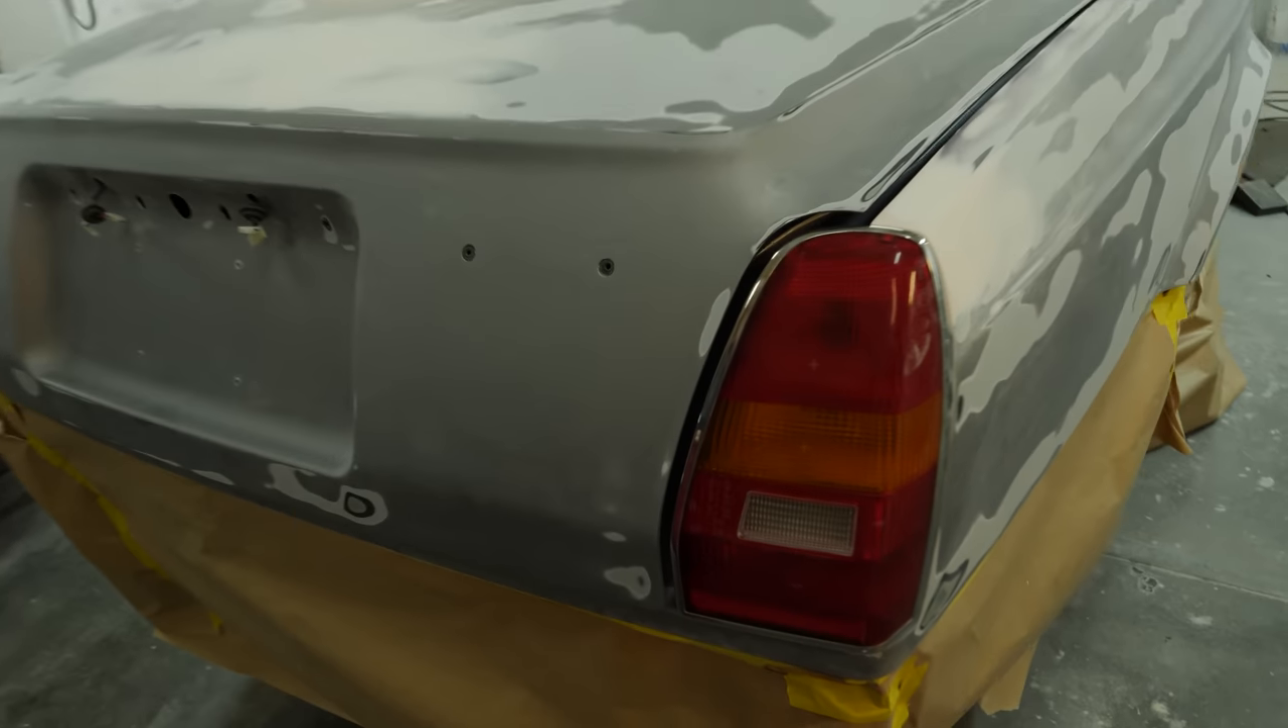Wreszcie te lampy odnalazły swoje miejsce w tym aucie.